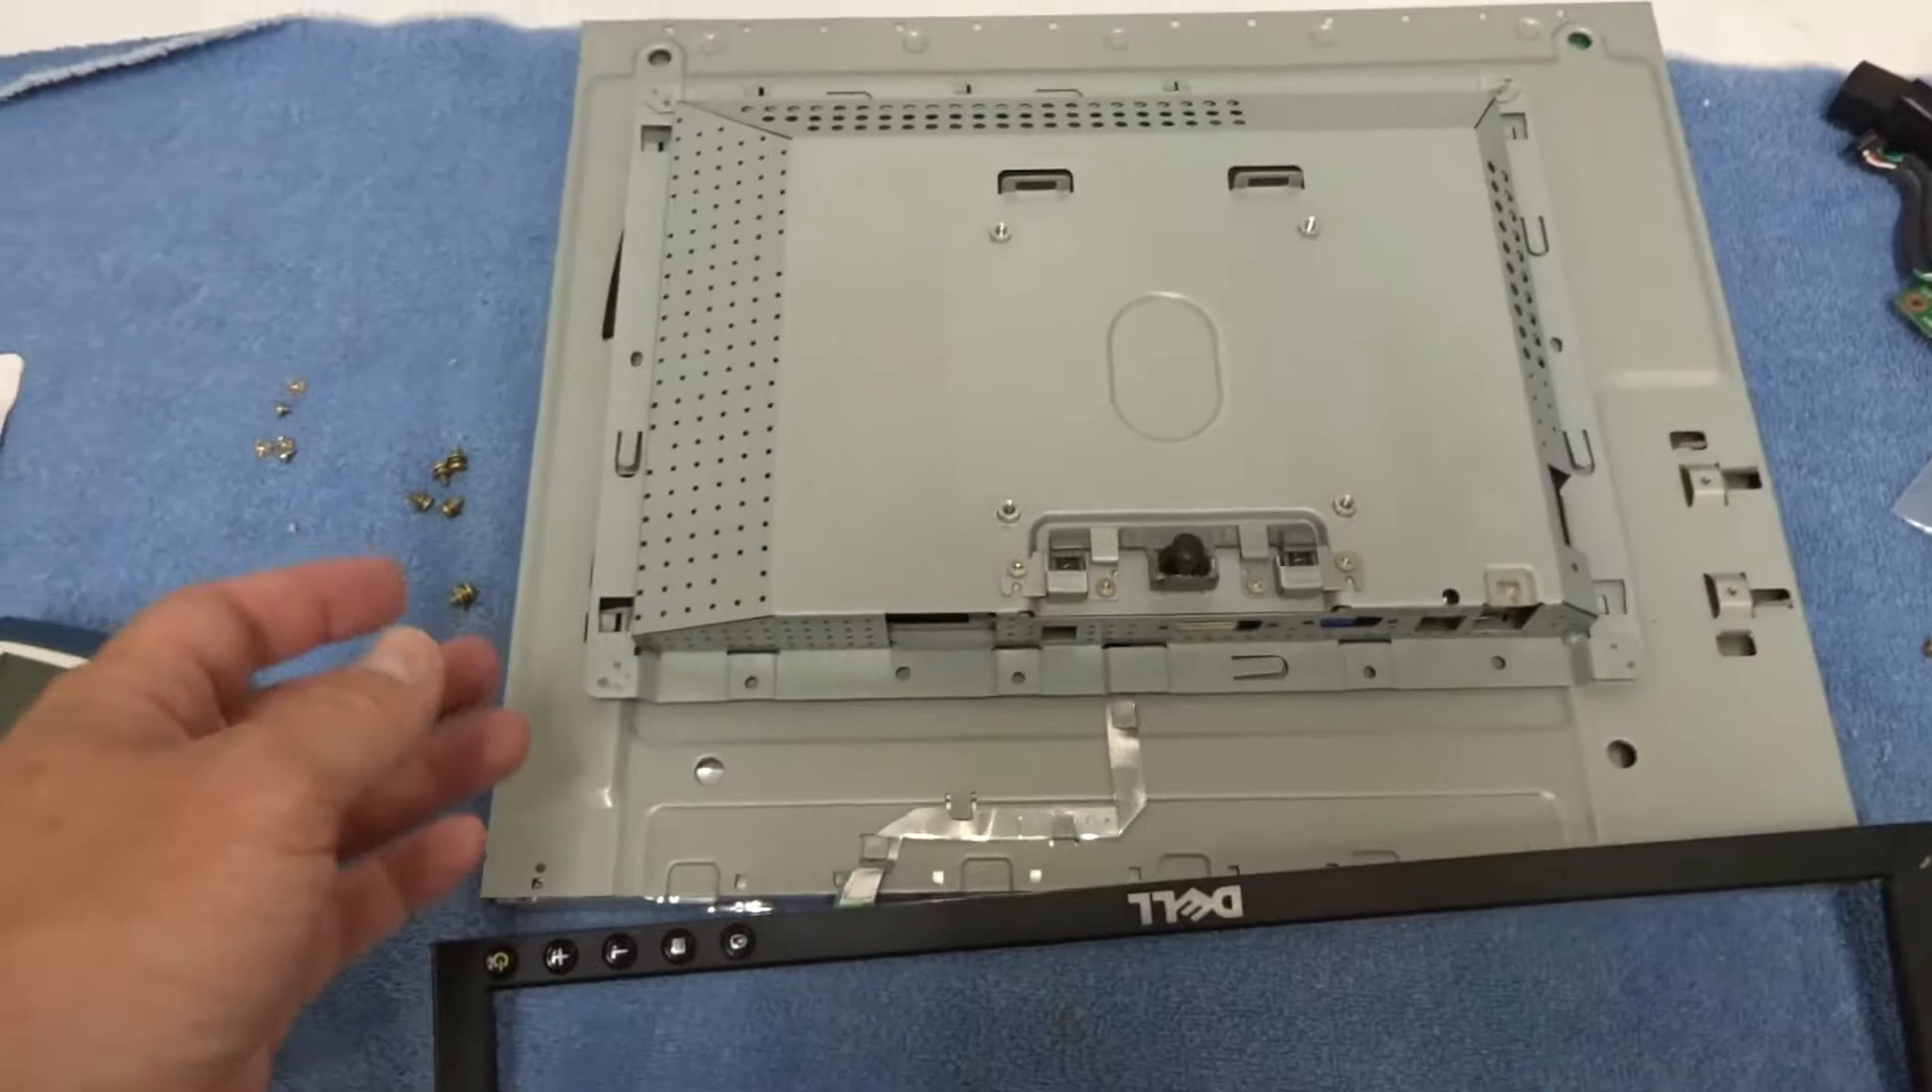Well here's what the monitor looks like with the case apart.